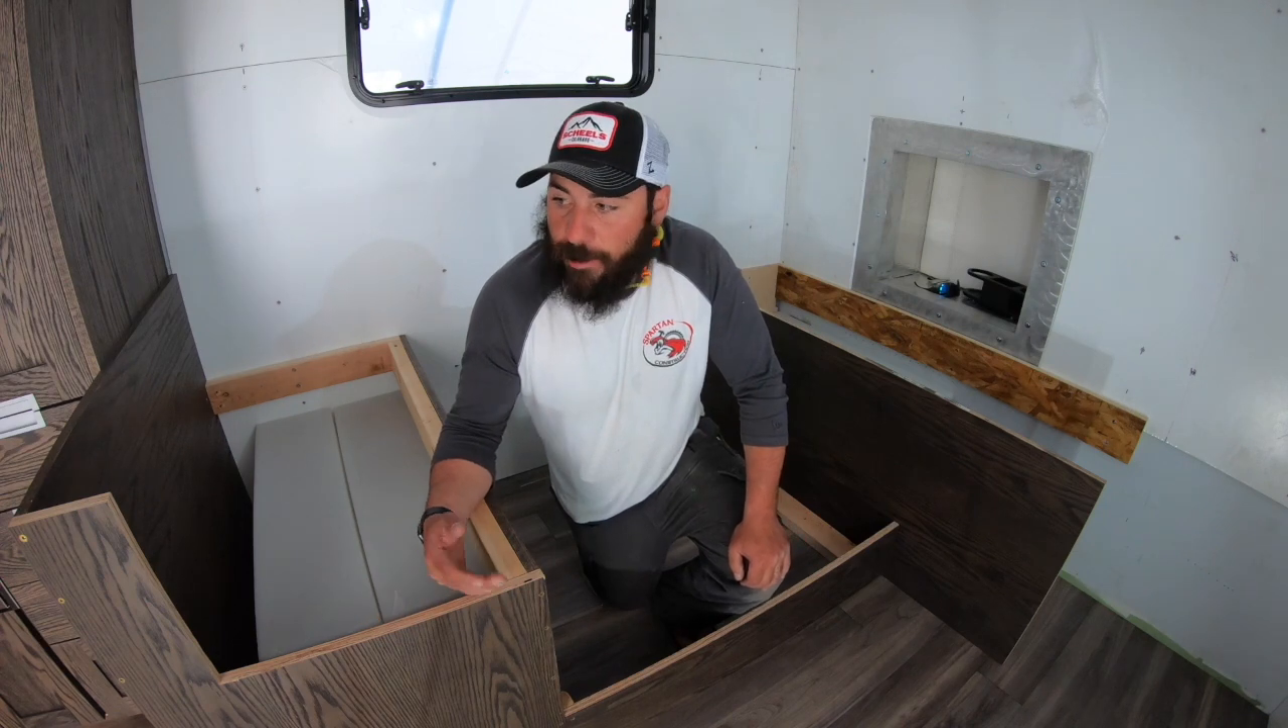I got the rear dinette mostly framed out, I guess you would say.